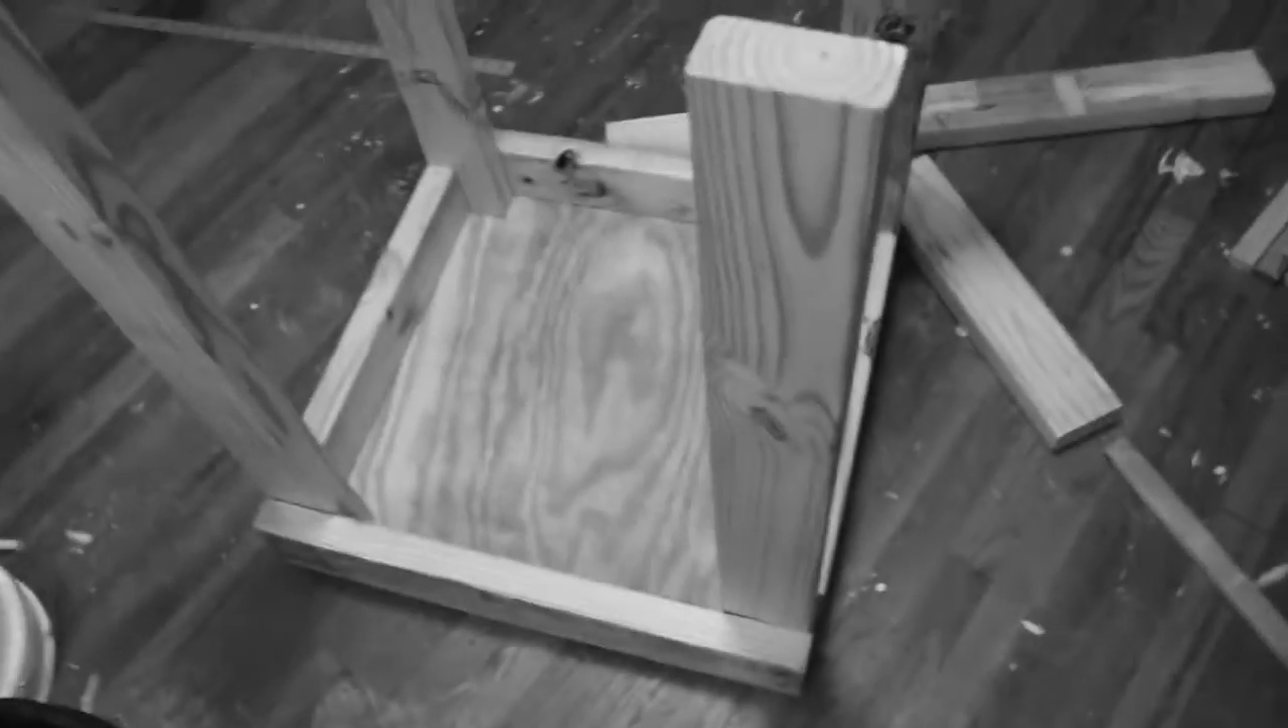Just to give you an update, I had to go get two more 2x4s. Okay, it's coming along. I've got all my base nailed together.